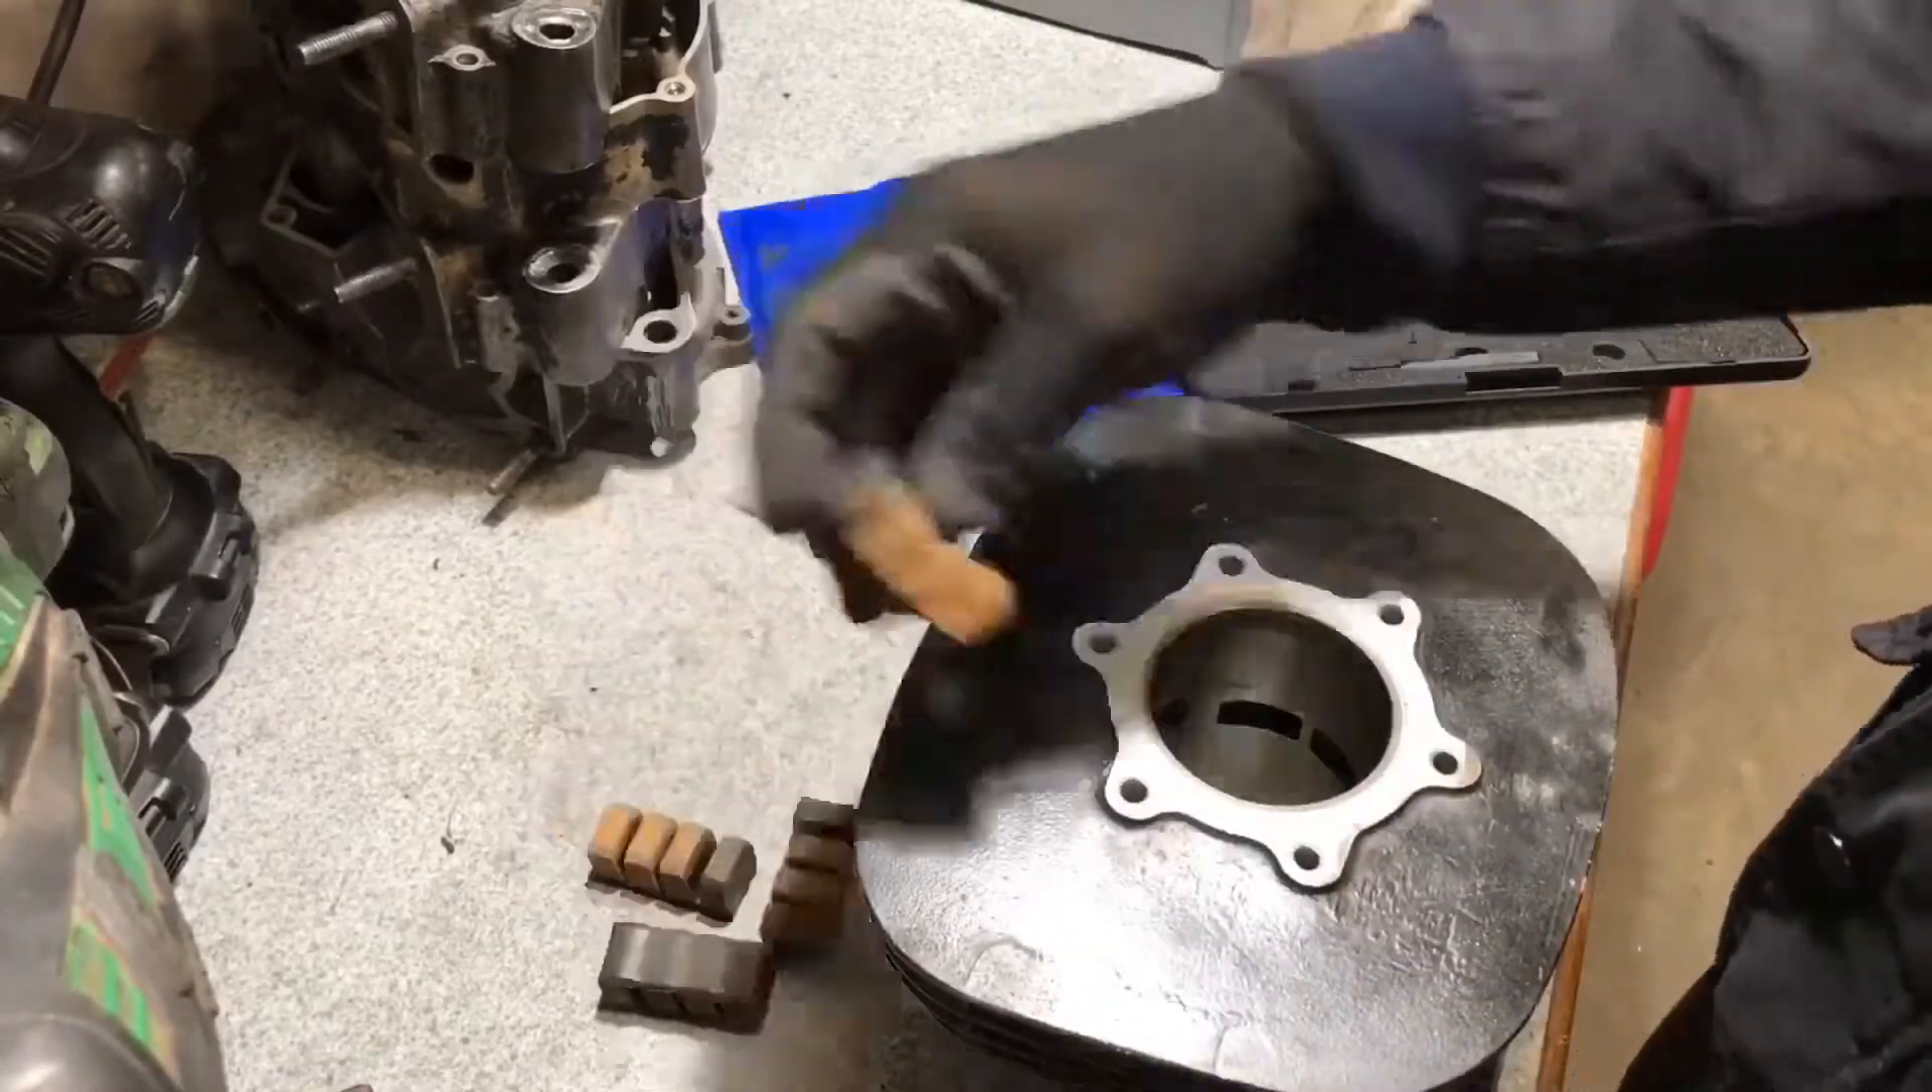When you want to send this cylinder out you have to remove all the studs for the head so I have all that removed.